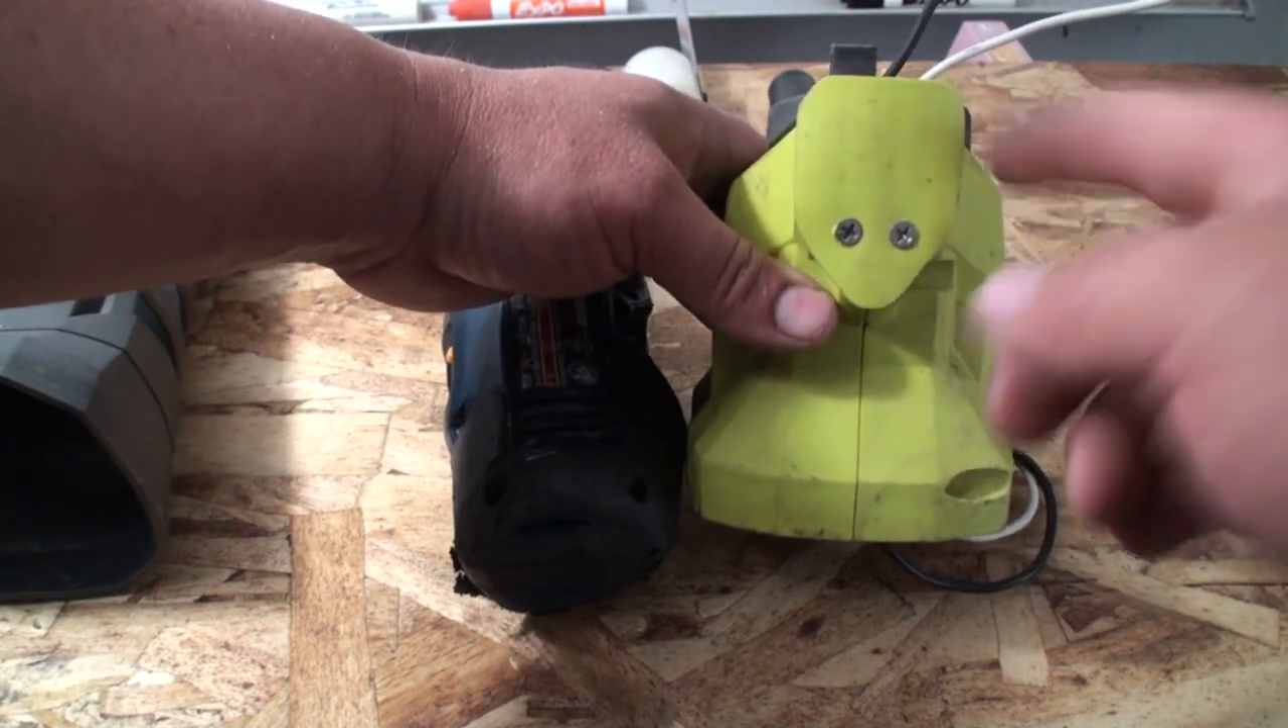This piece right here is just some of the extra plastic that I cut and then screwed onto here to cover the hole because there's also a handle here which we use later on in this project as well.